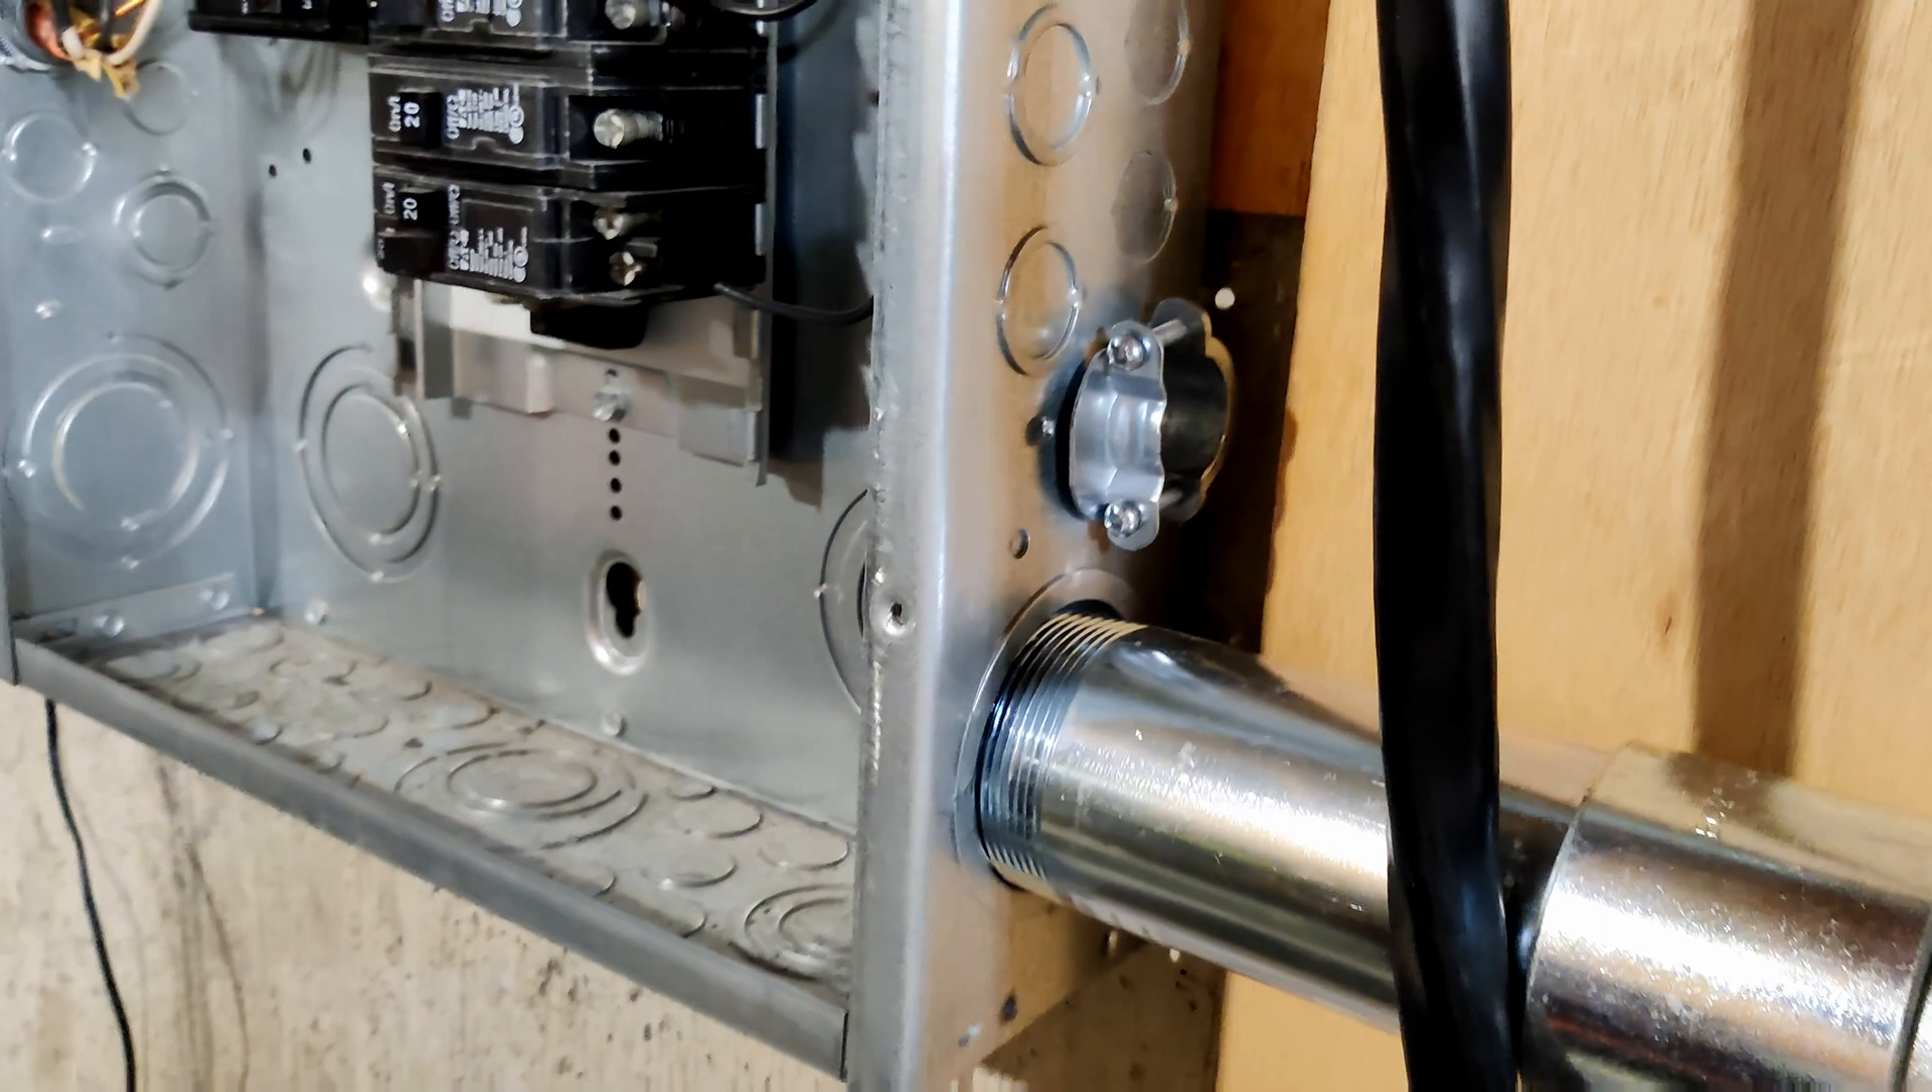And I got, over here, we have the knockout knocked out with a one inch clamp in place.